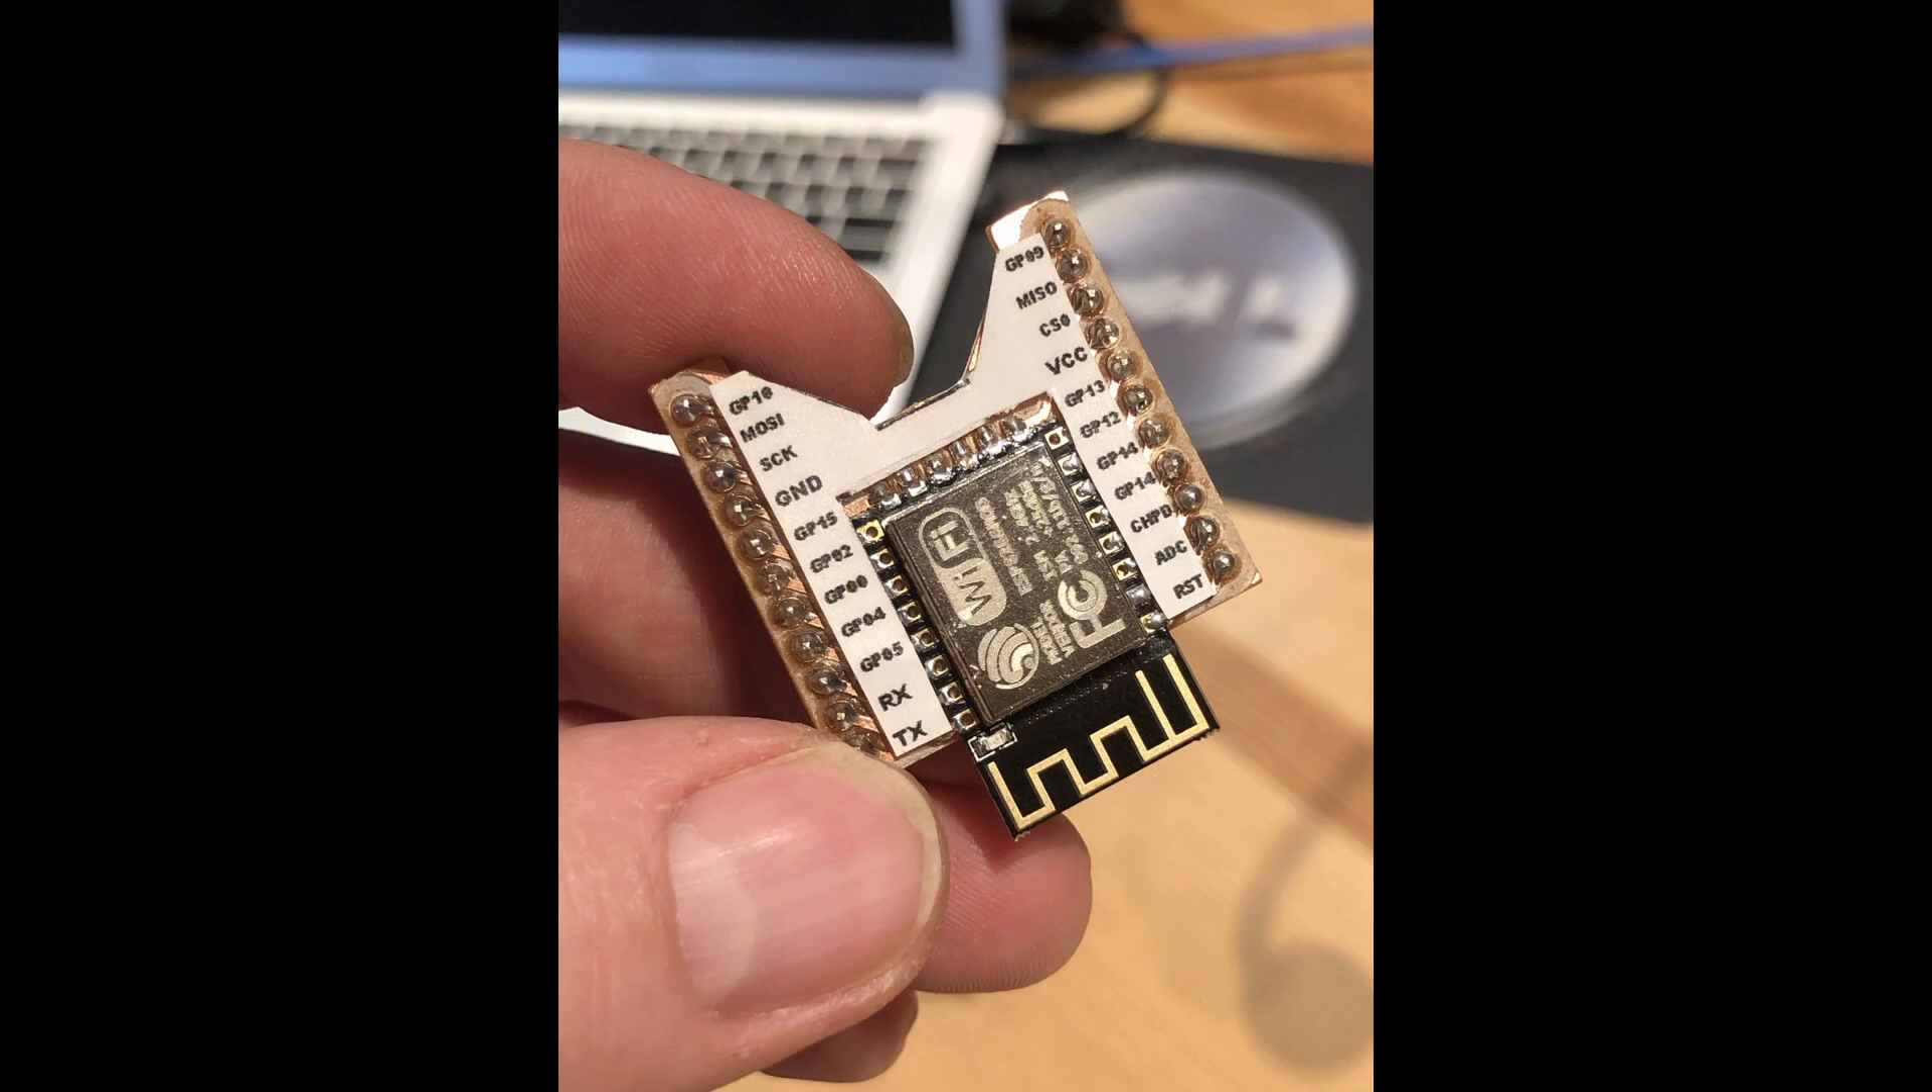So this is the board with the pin soldered on it.